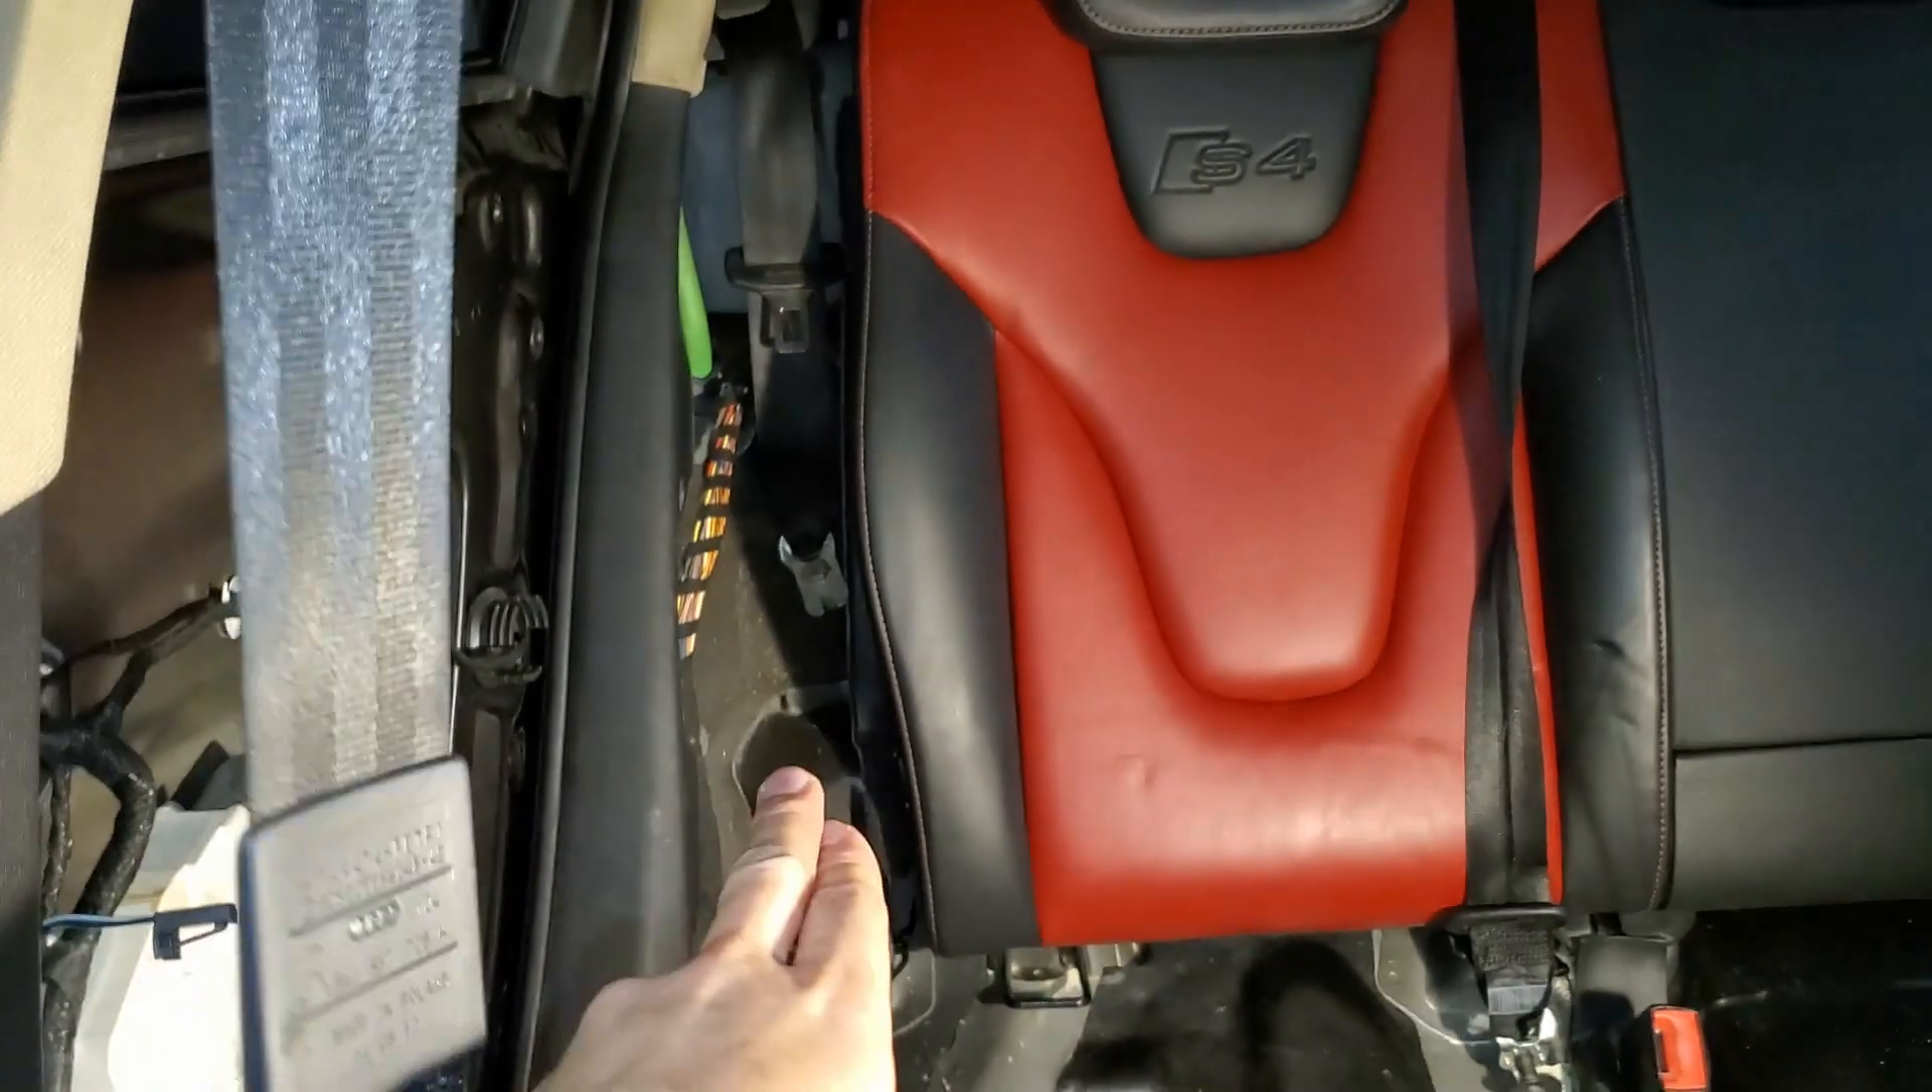There's that big entire gap that in my b8 .5 seats it covers the s4 seats don't cover that.